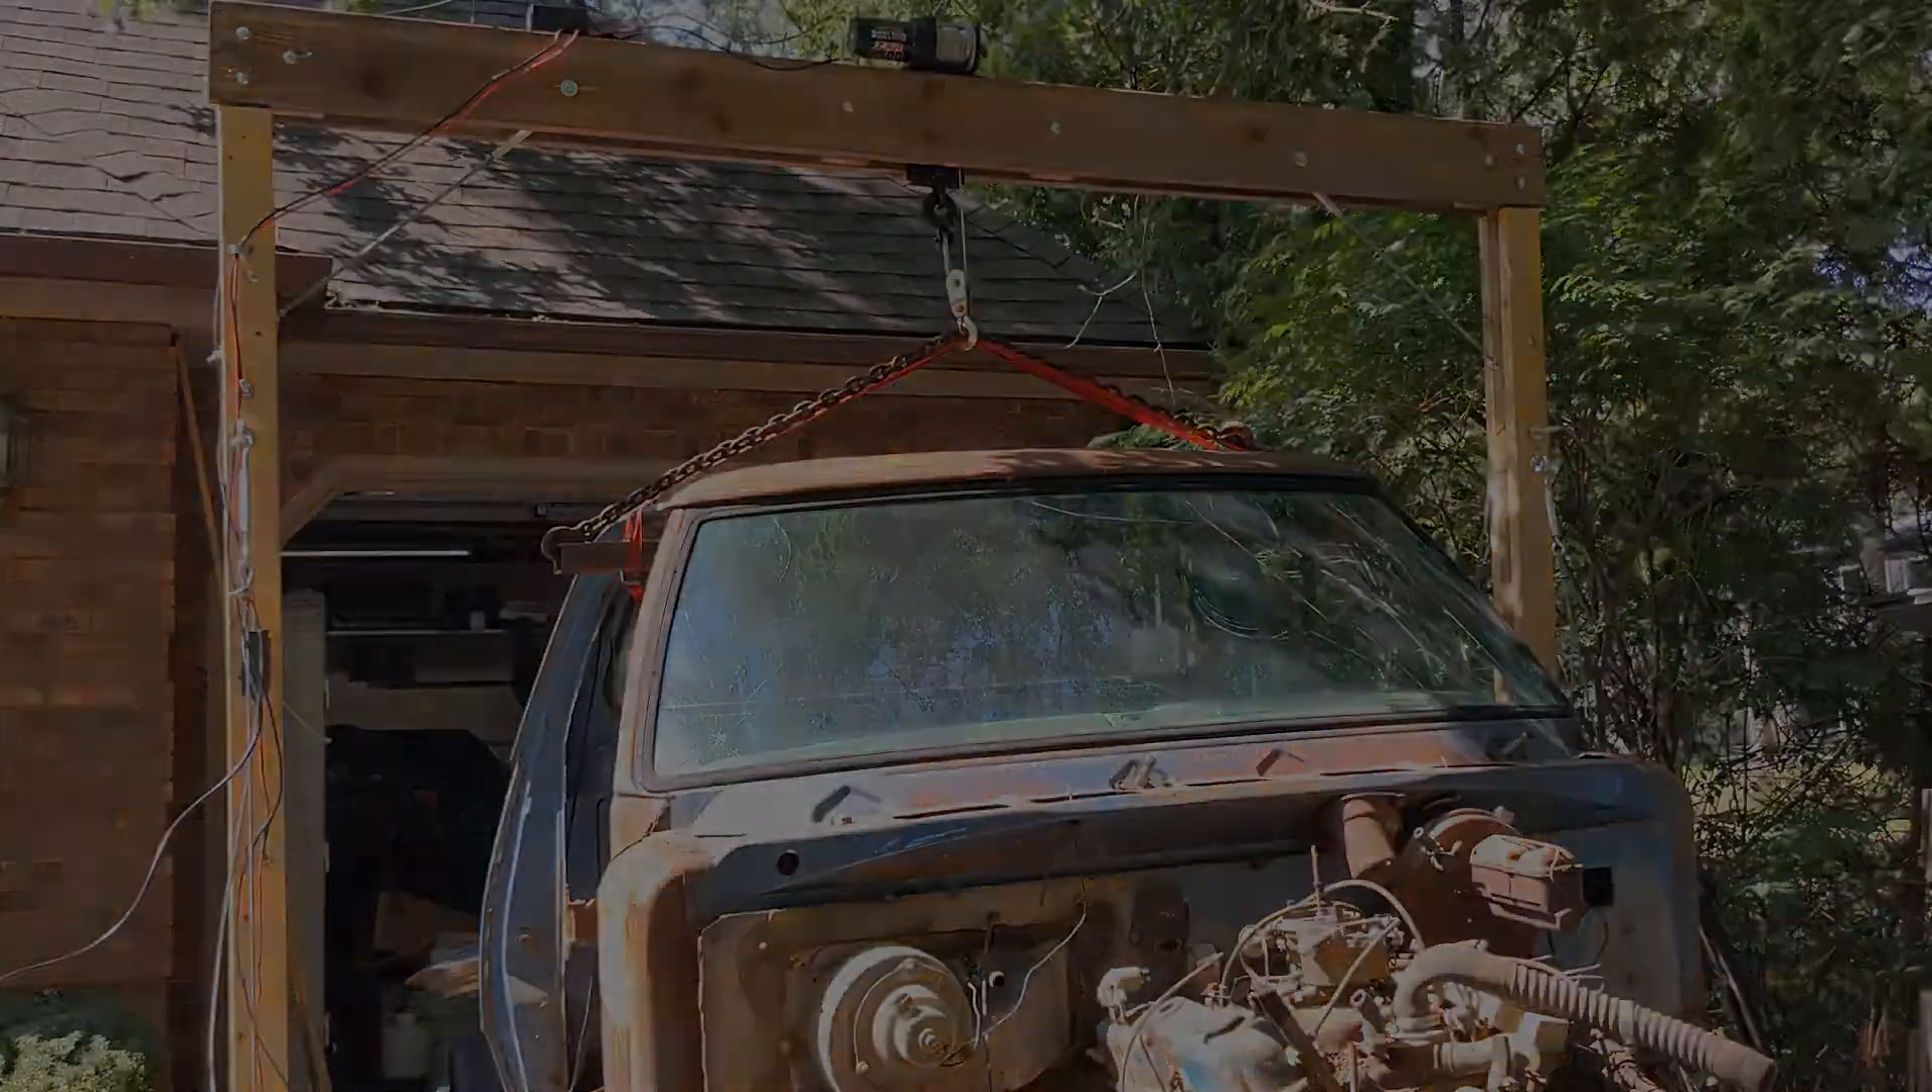But the cab is basically hanging from the gantry now.